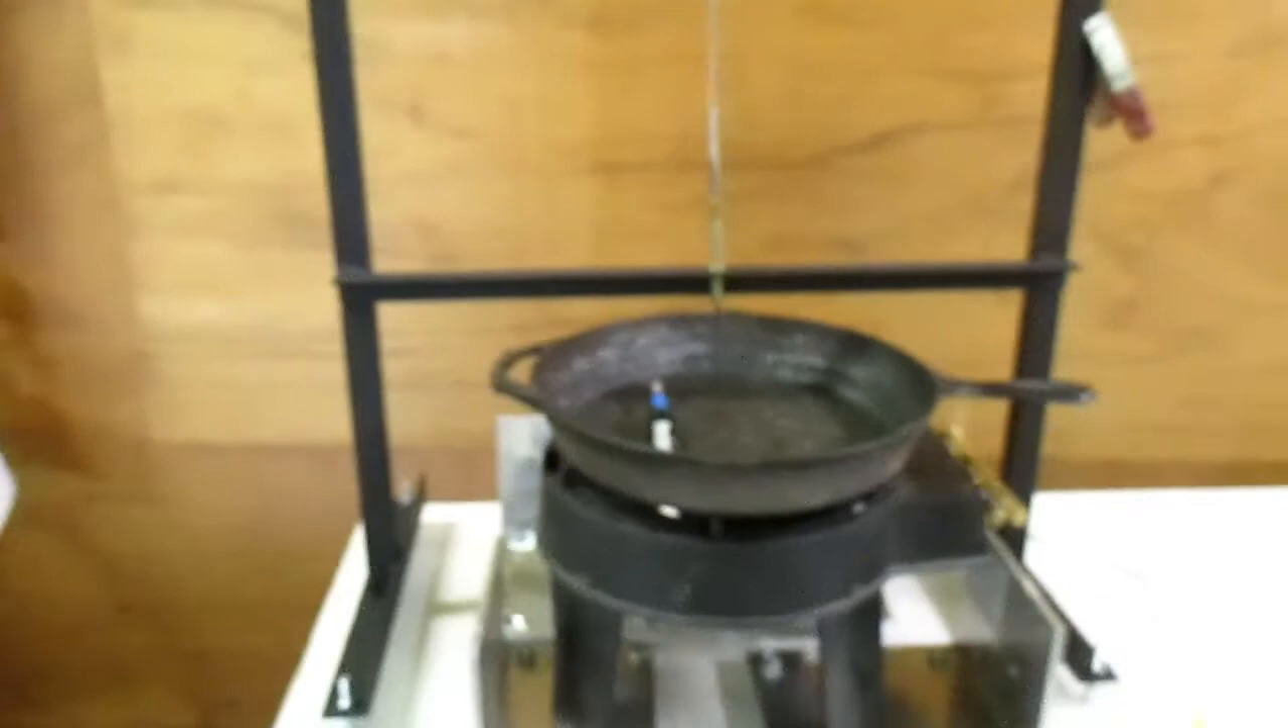And I did get a chance to get the get the rest of the unit made up and now you can see I got the stand made up with my burner on it.